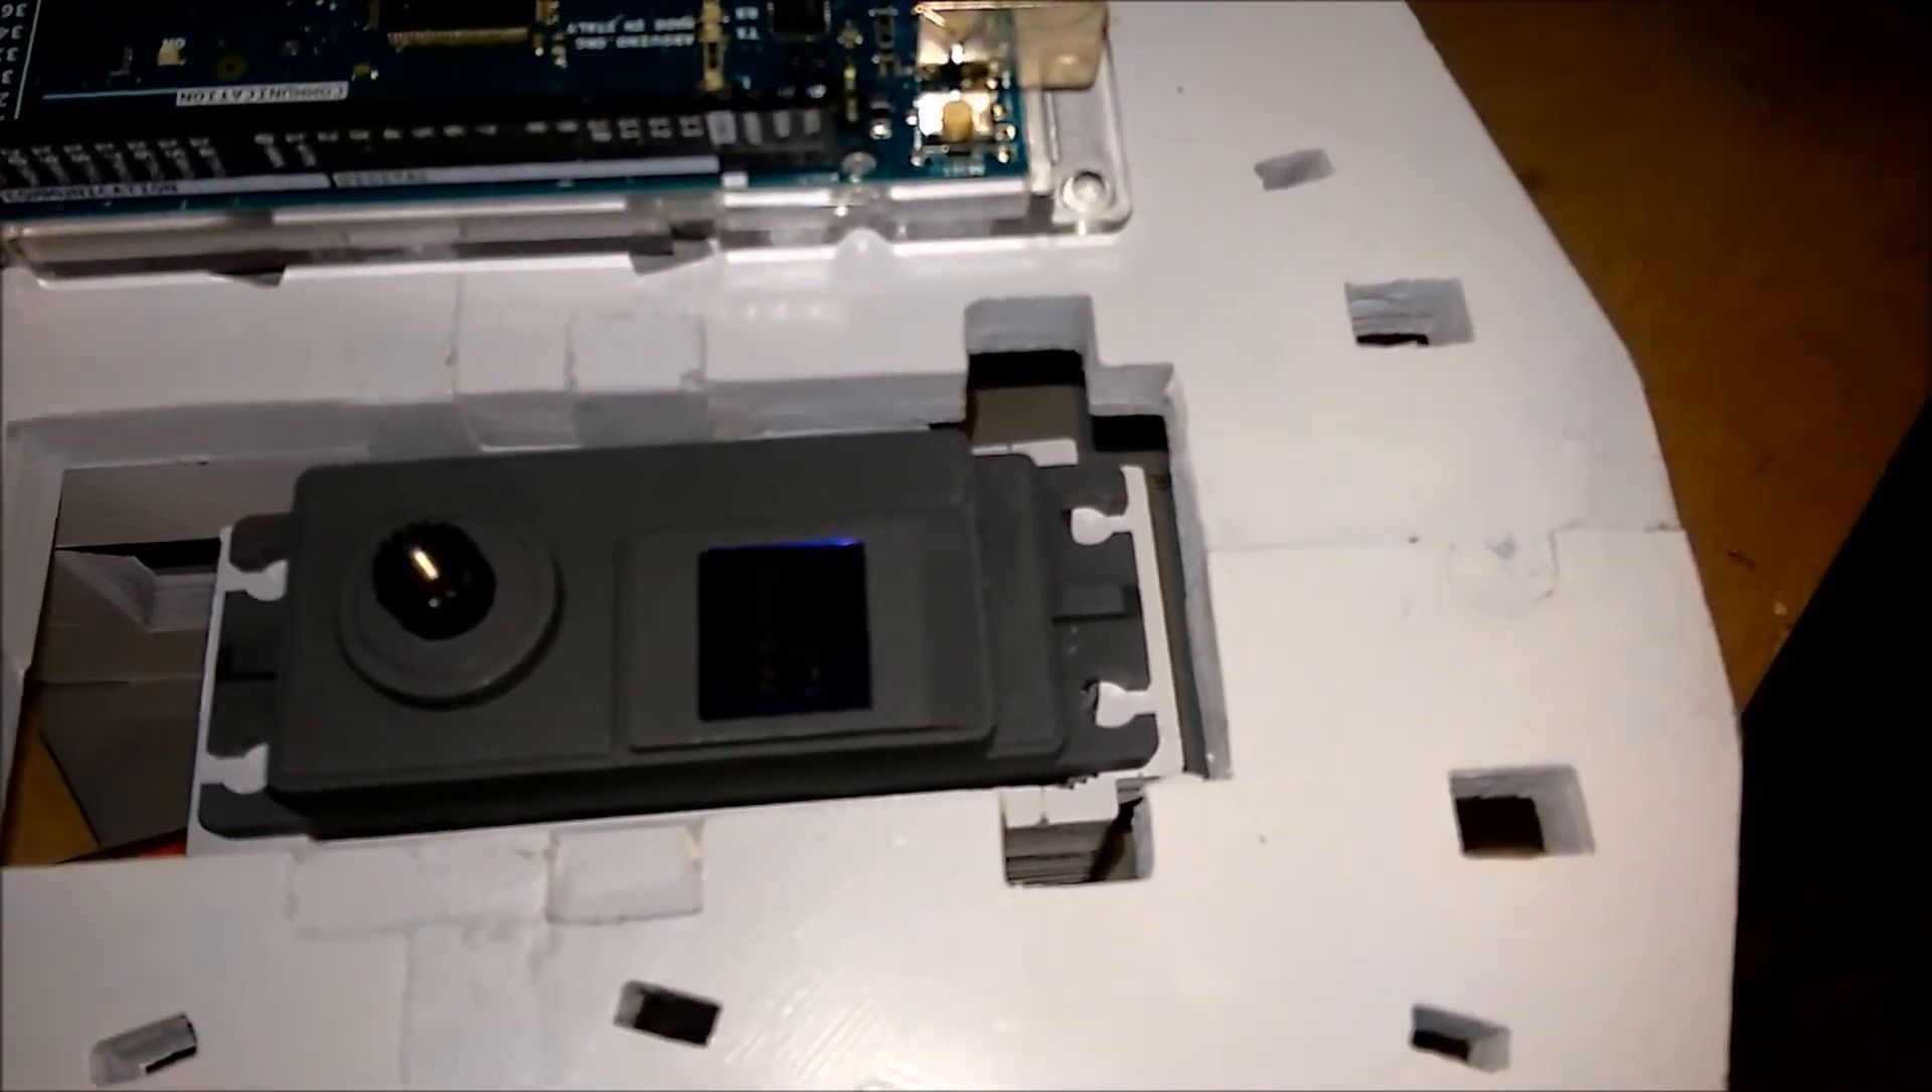Okay I finally got the servo to fit.